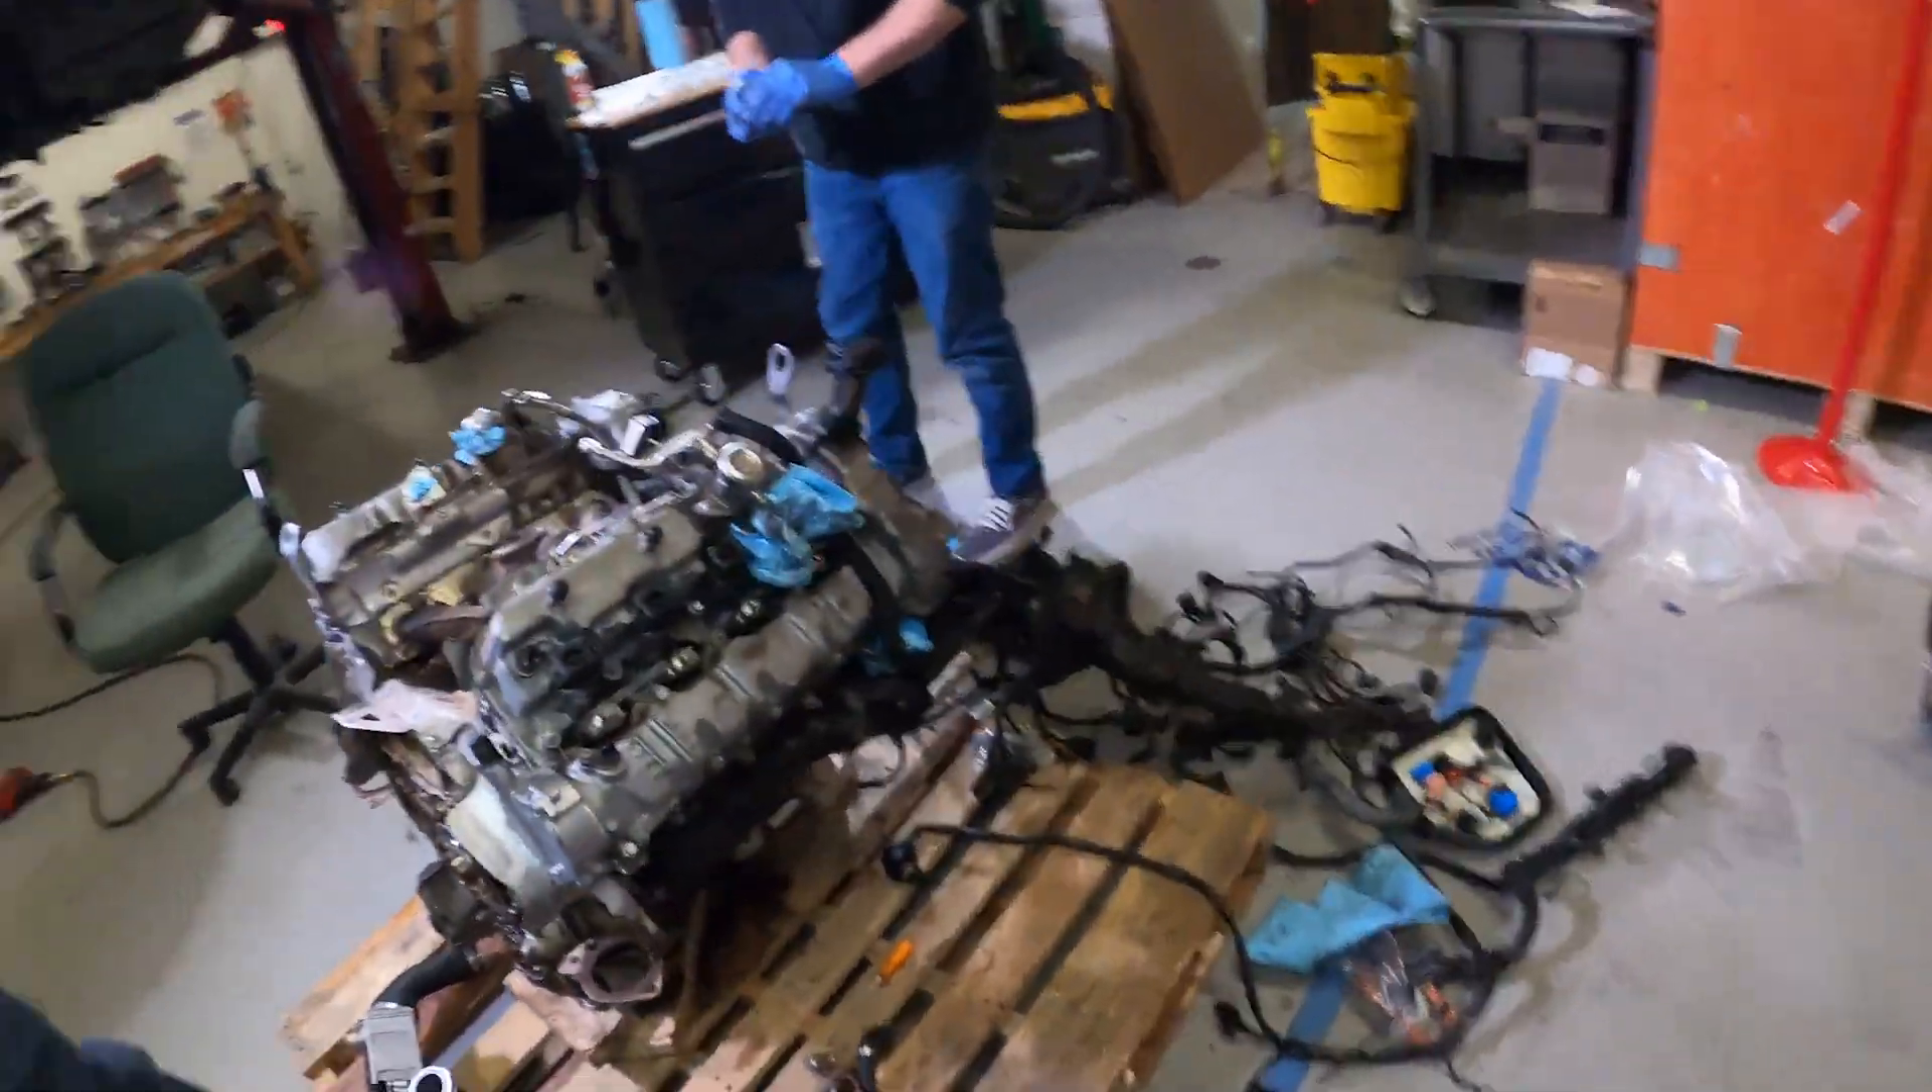We got intake manifold fuel components throttle bodies uh harness is most of the way off we got uh just a little bit left to unplug.